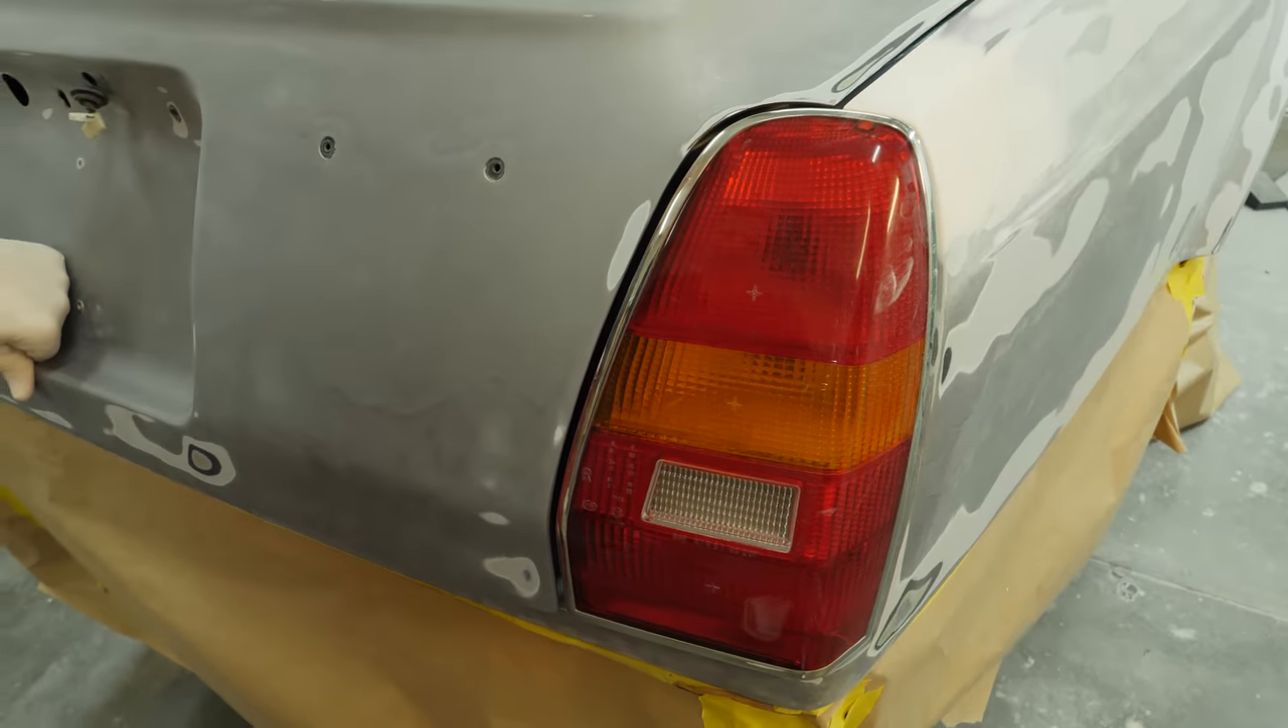Wreszcie te lampy odnalazły swoje miejsce w tym aucie.